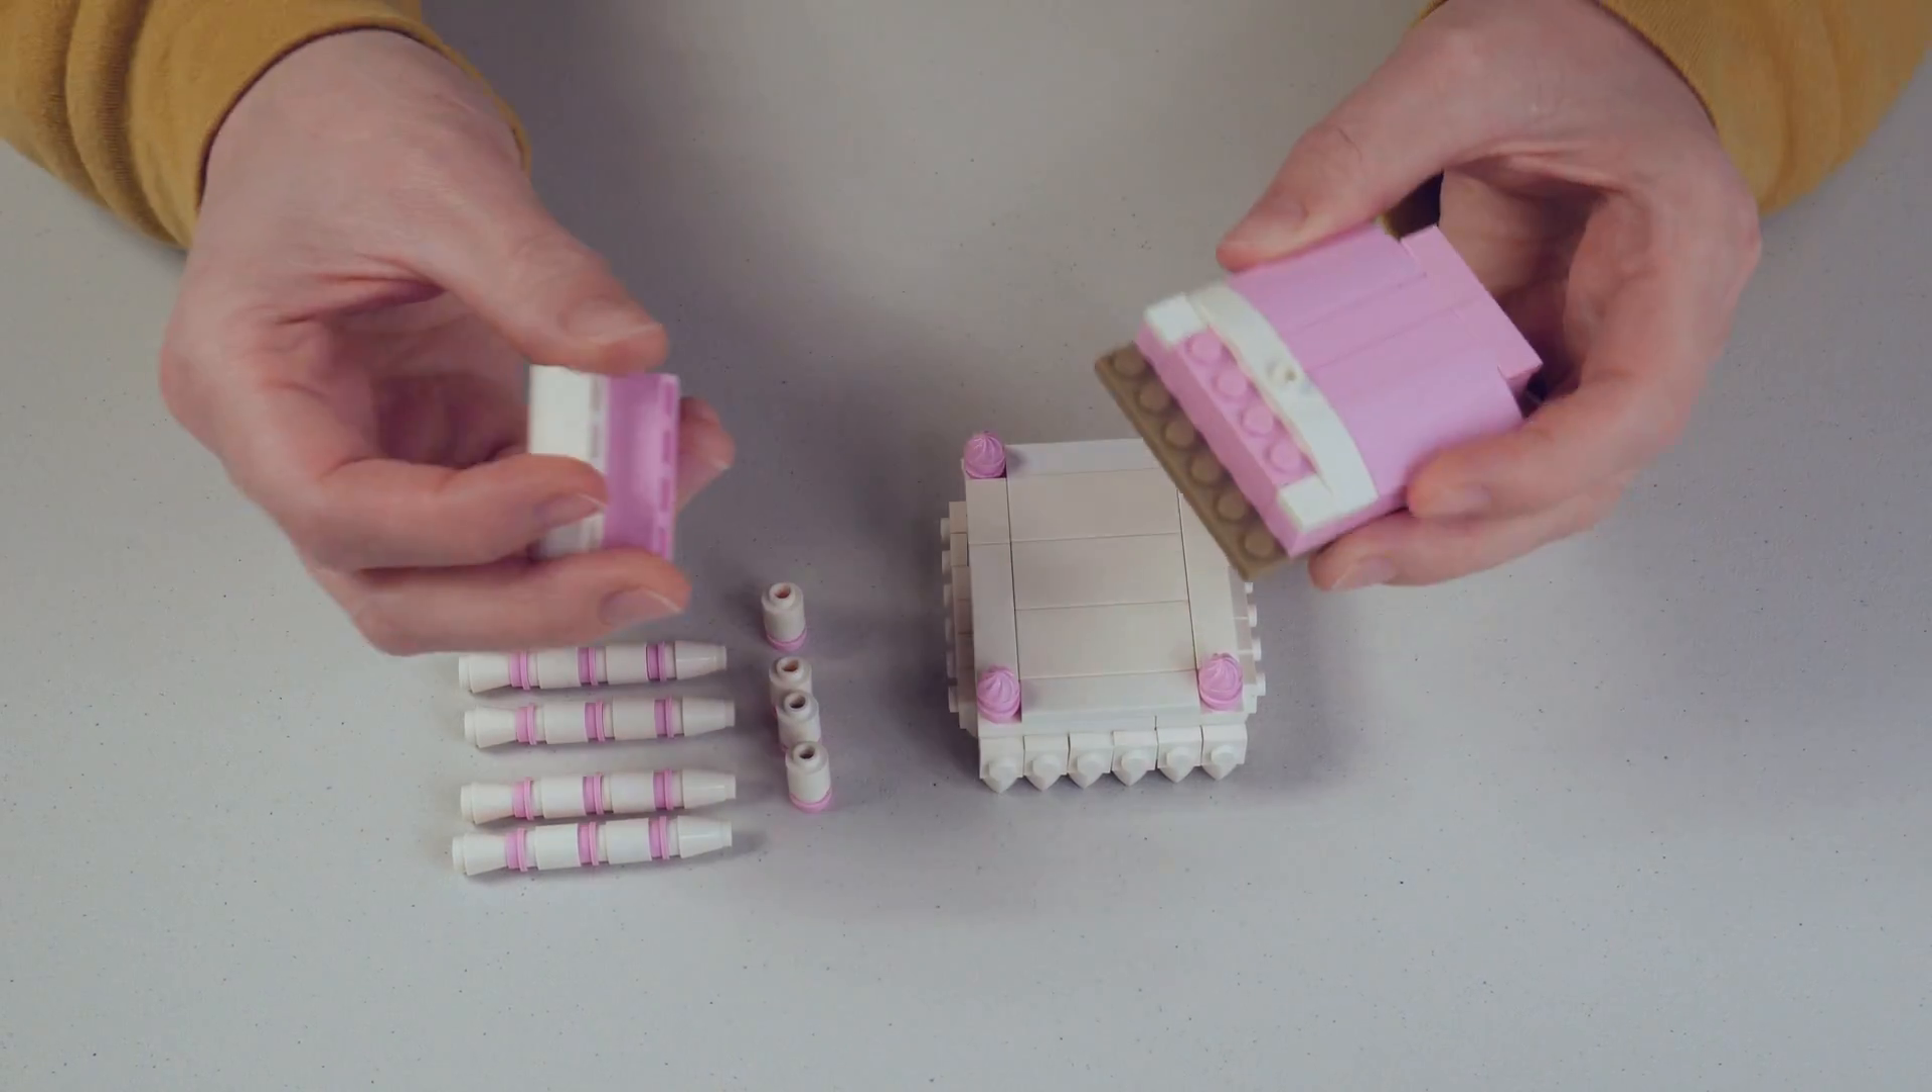Alright now that we have all of our pieces built we can assemble our beautiful princess bed.